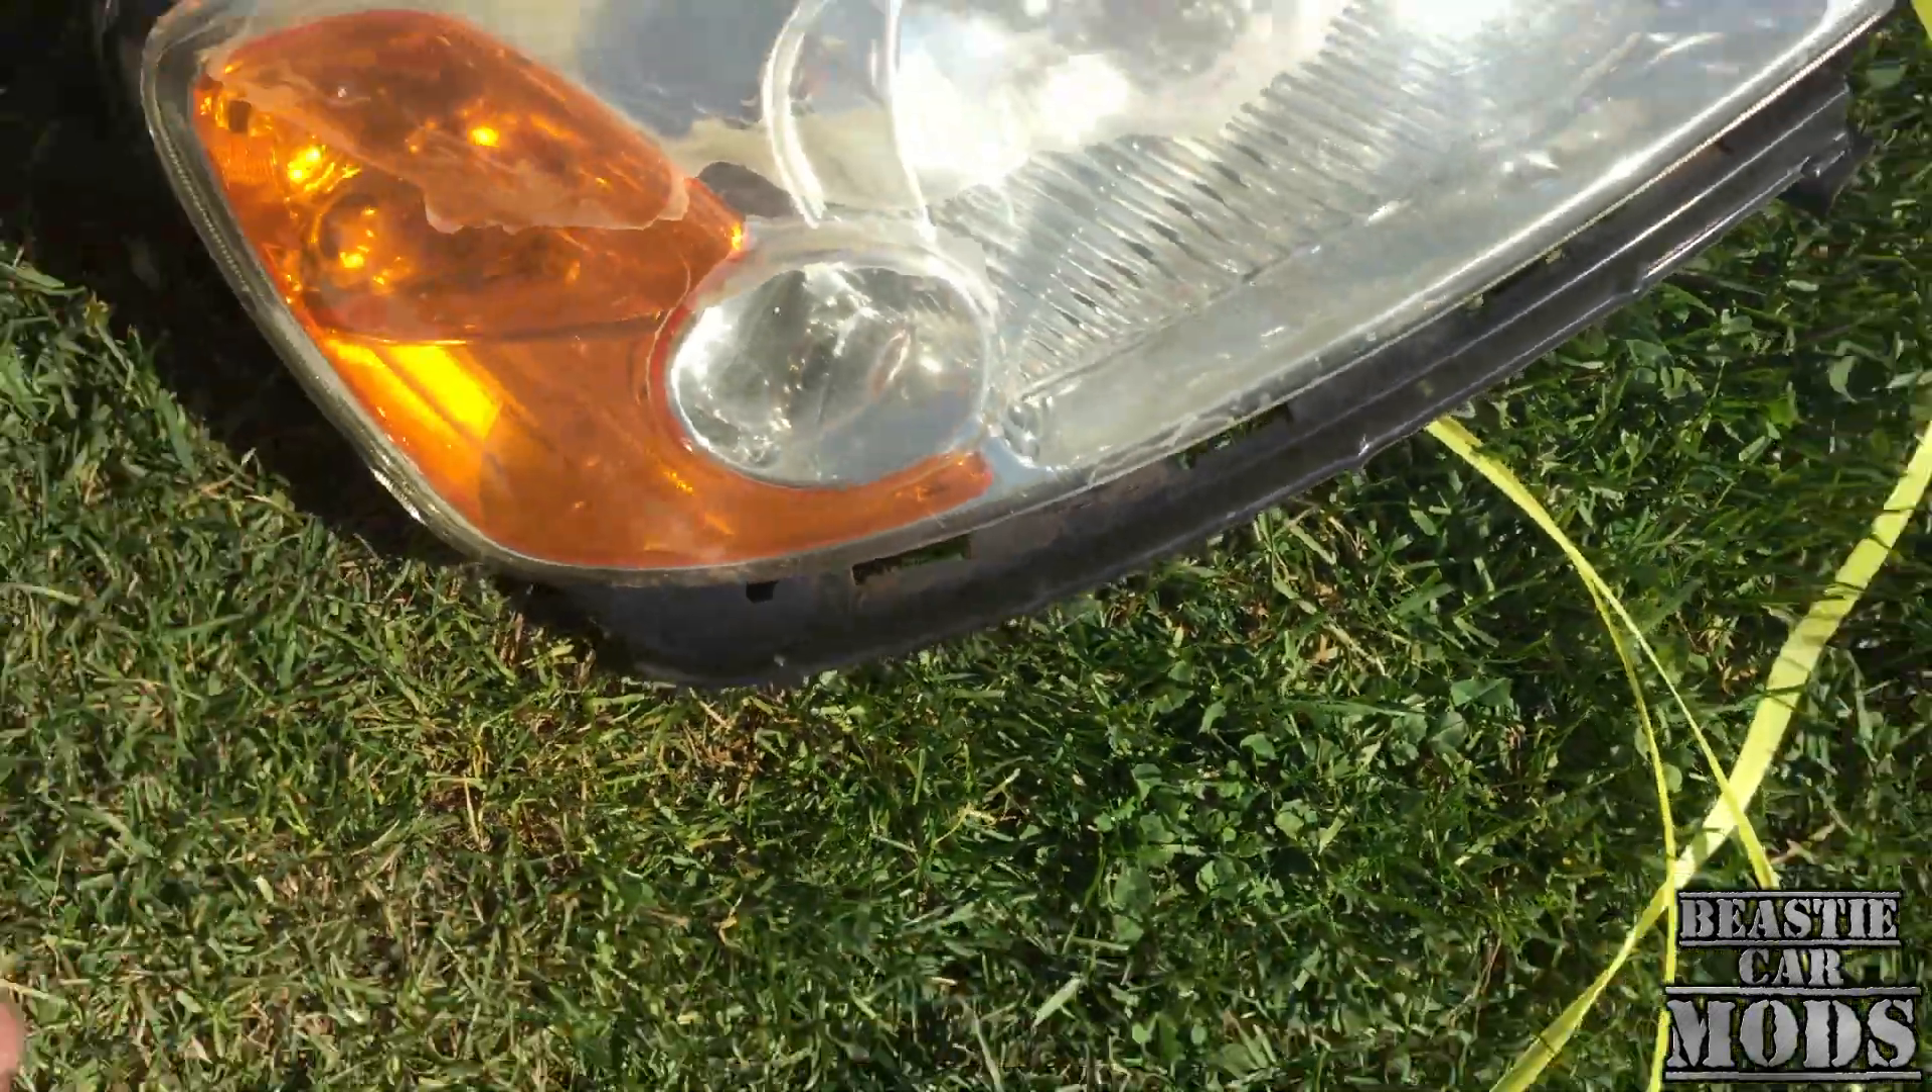This is the whole complete headlight out right here.